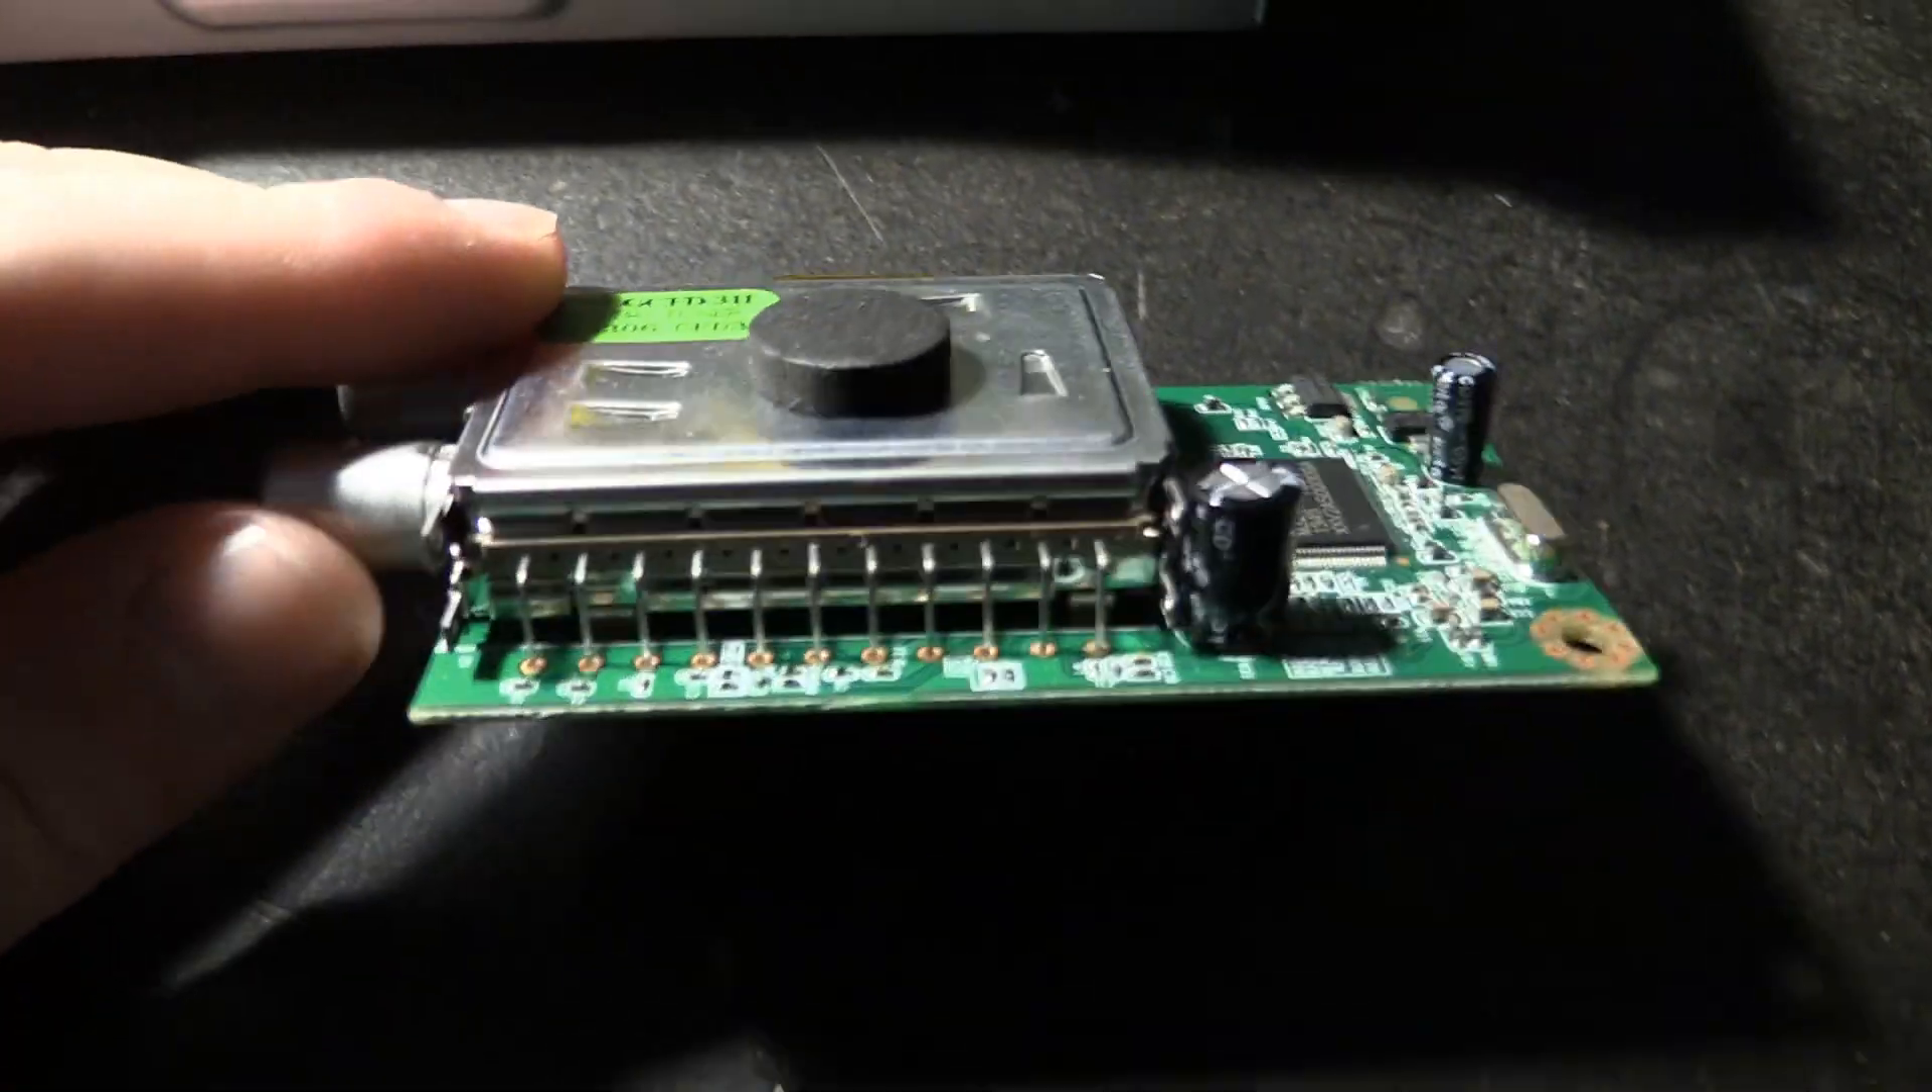I now have the tuner module taken out of the unit, as you can clearly see.